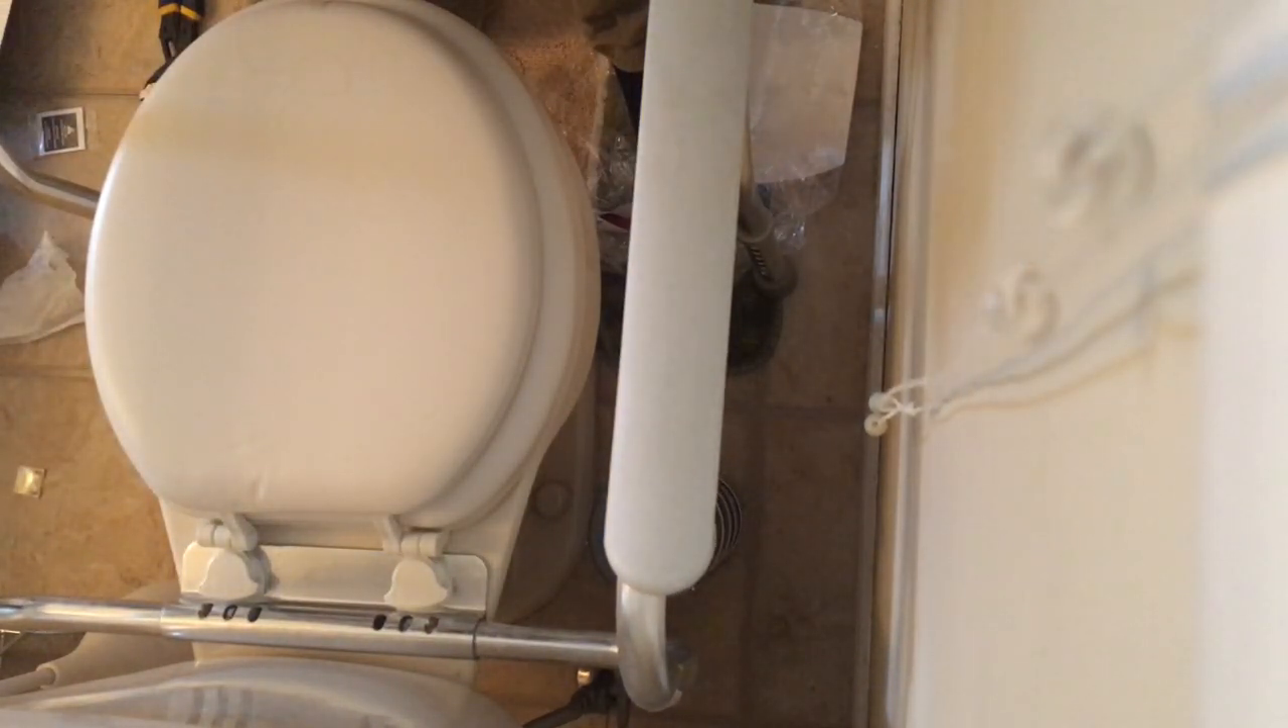And just like that, we have accessible arms there and we have the new toilet seat installed.